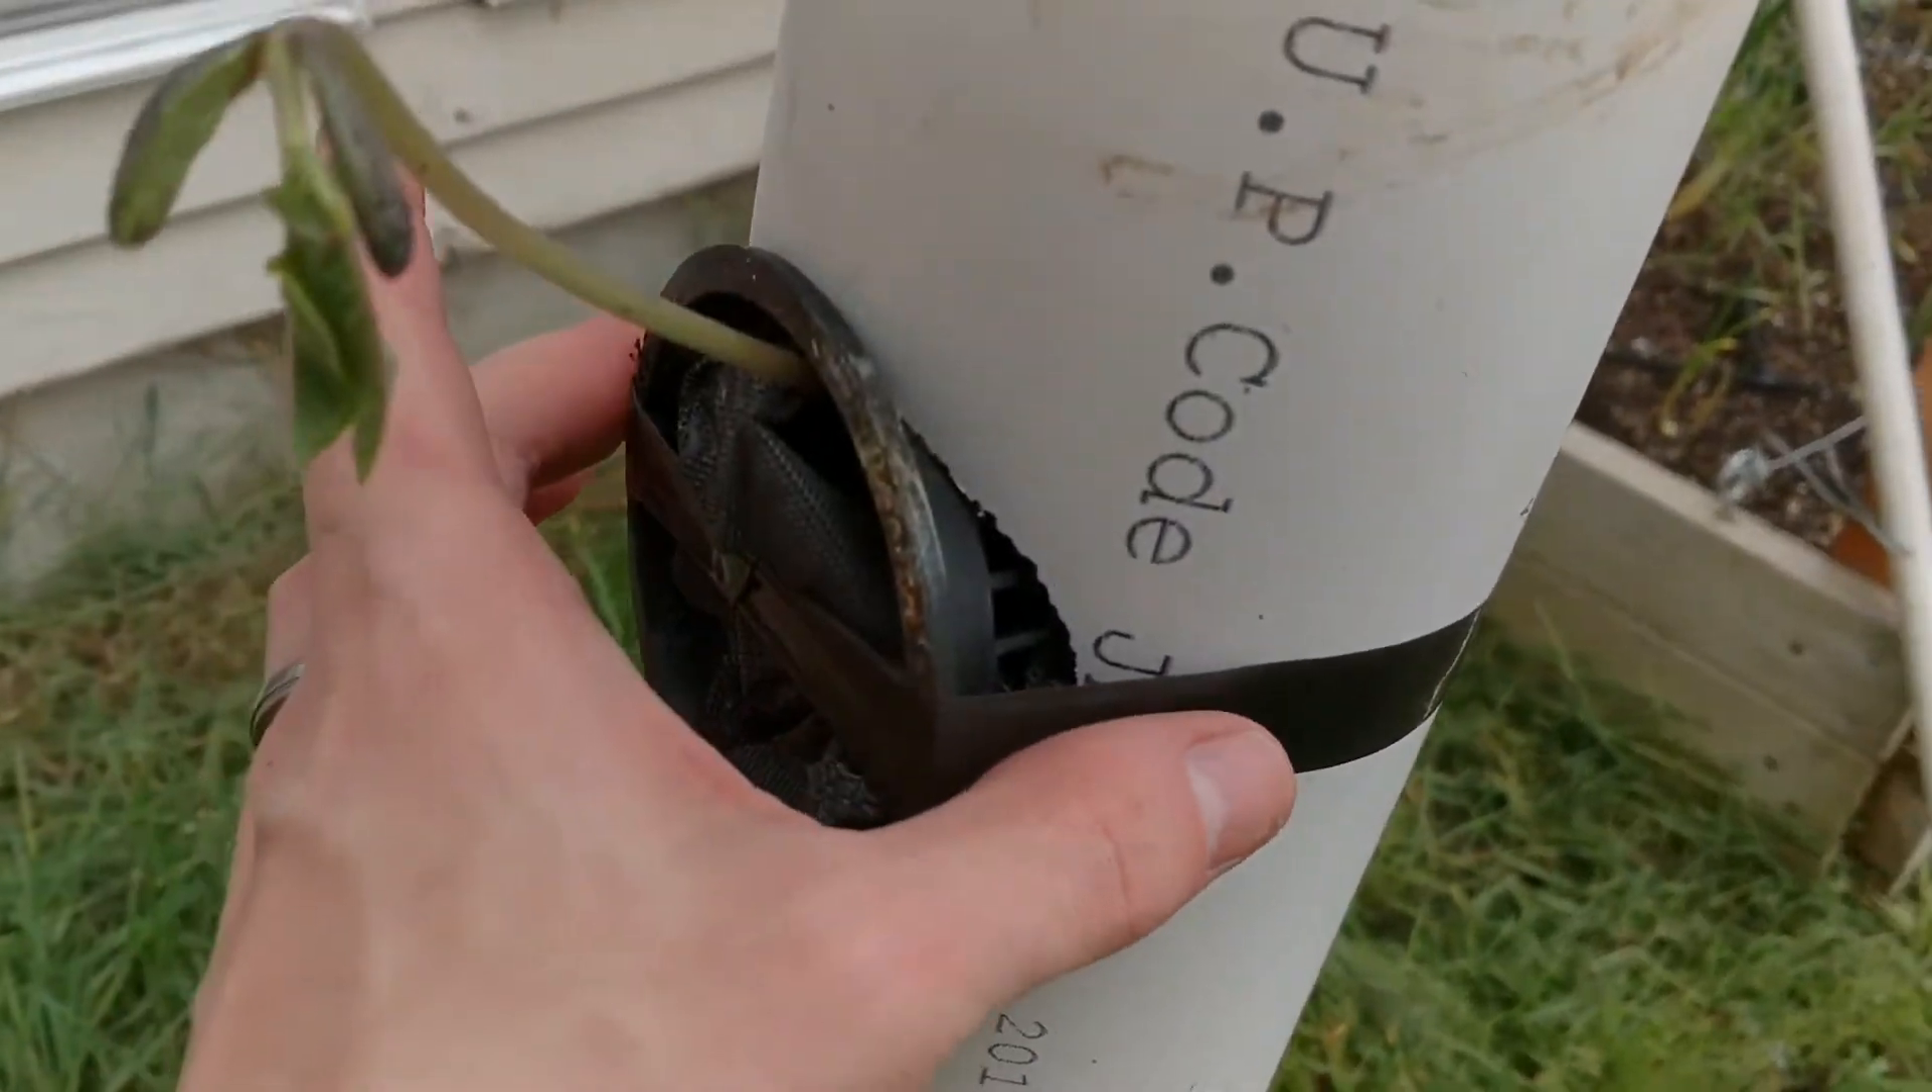These are three inch net cups and I've used silicon tape to kind of secure it in.